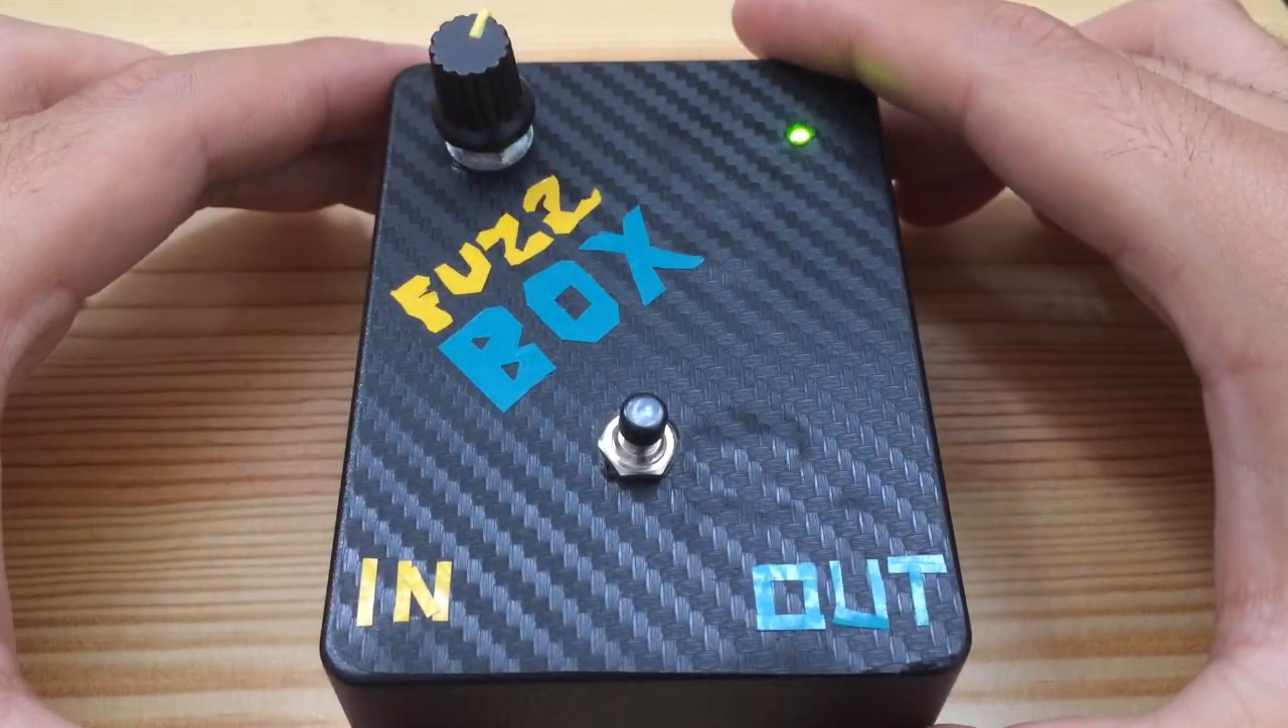Aquí podemos ver el proyecto ya montado en una pequeña caja de plástico.